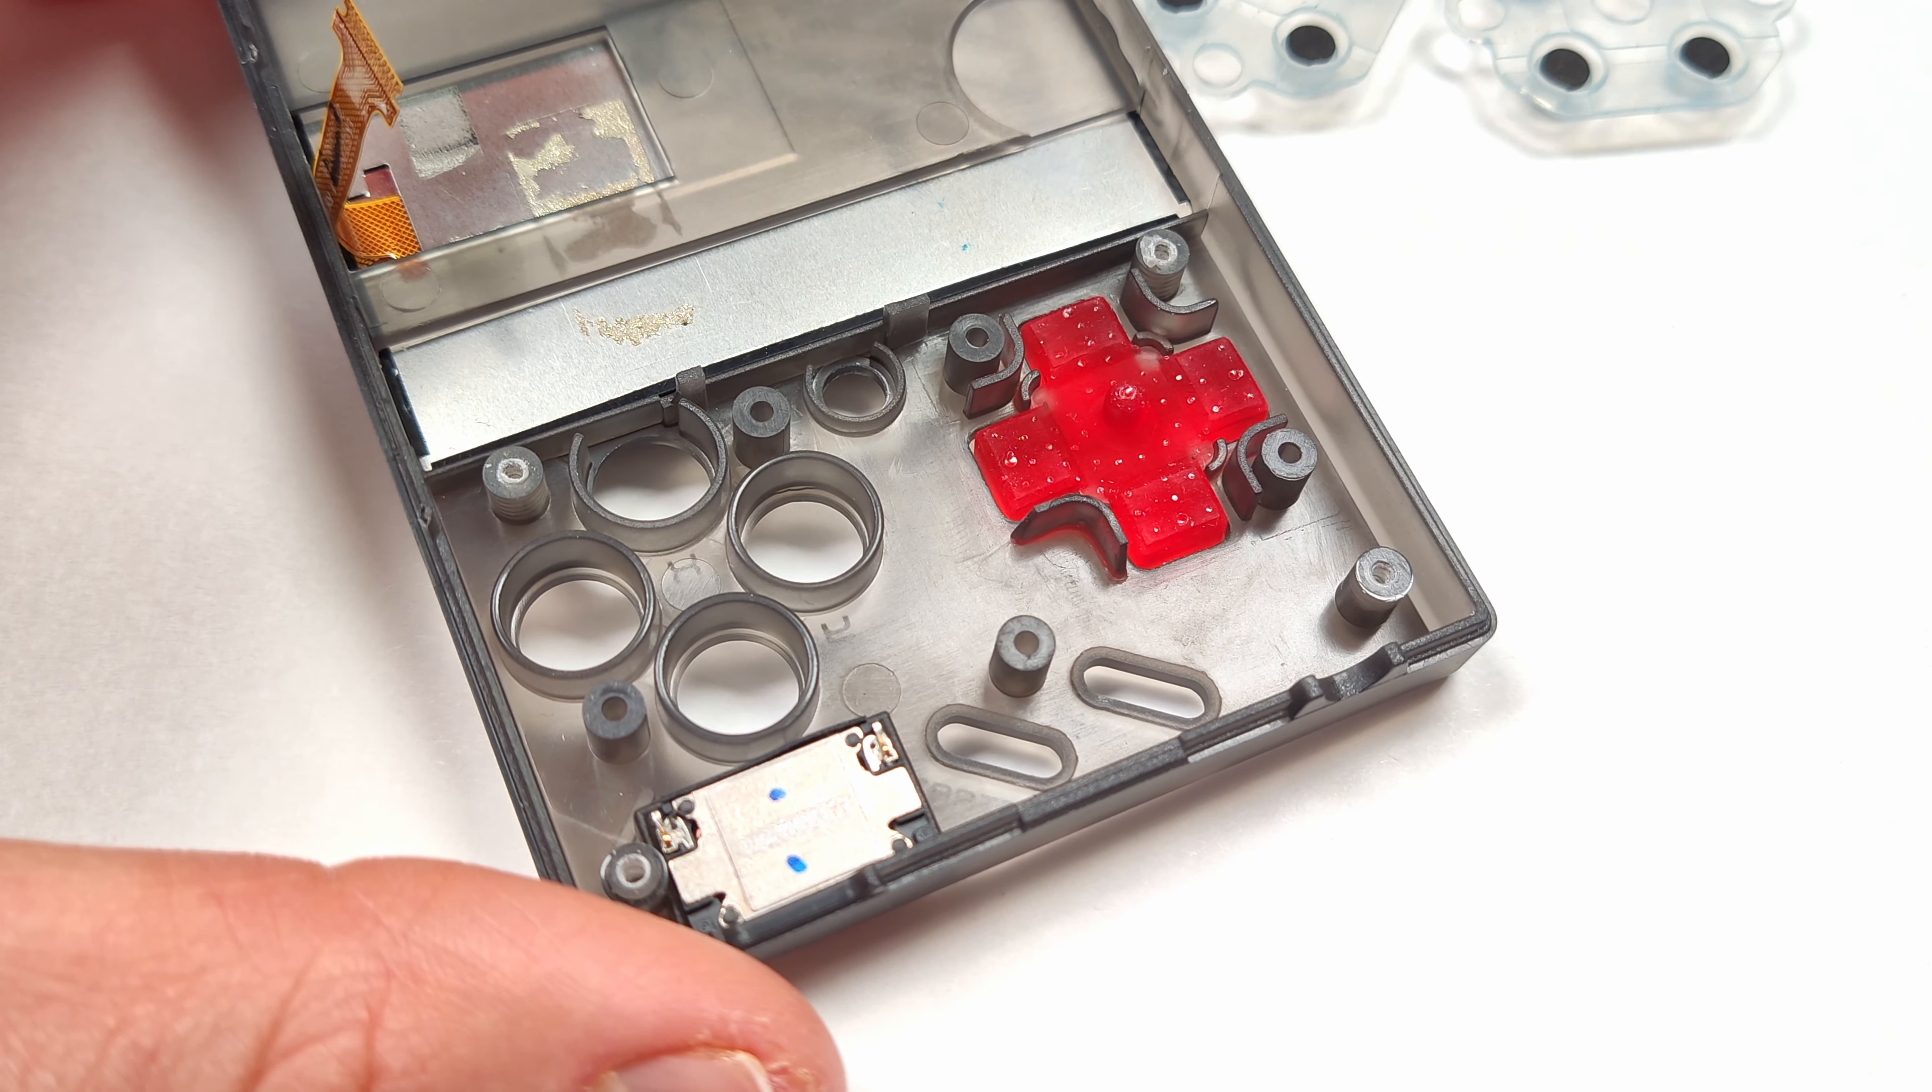As you can see the d -pad fits really well and it looks great in the unit so far.